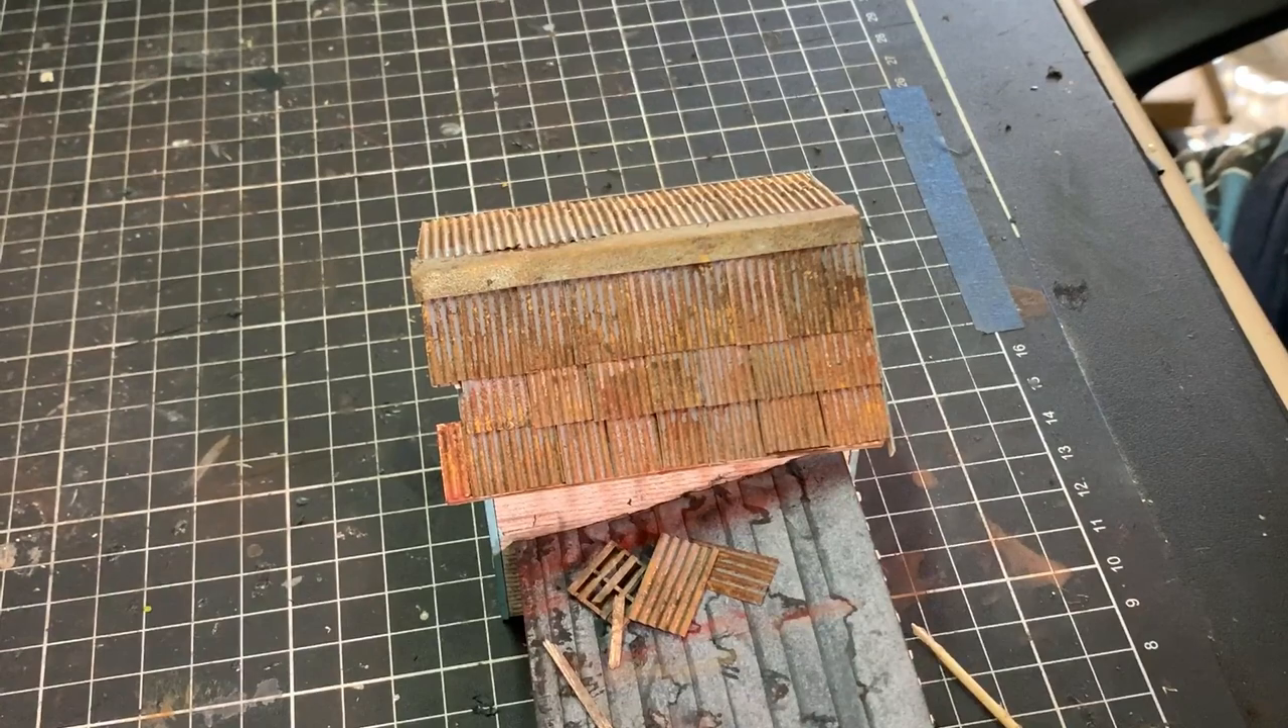So that's now the ridge cap installed in situ. I won't go through the exact way I did the weathering on the ridge cap because it's exactly the same process as the rest of the roof.